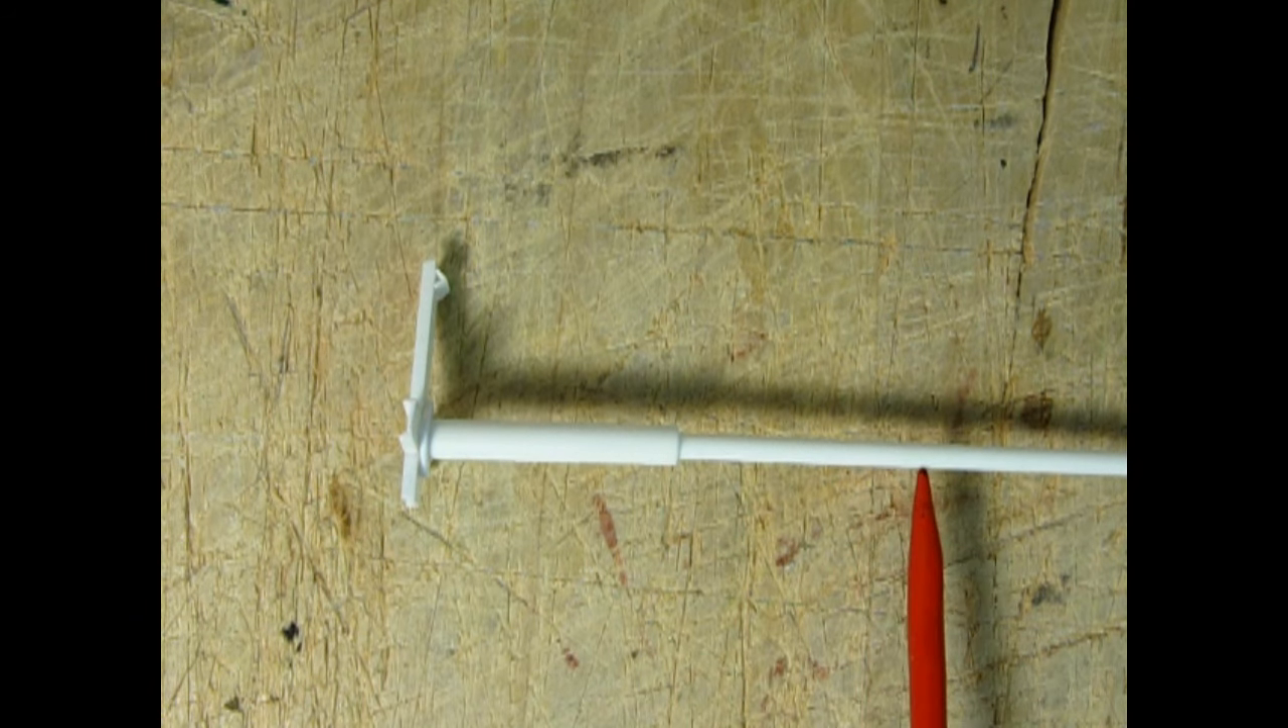So what I've done here is I've taken my full length 1 8th inch rod and I jammed it into the top of the 1 8th inch tube as far down as it could go.